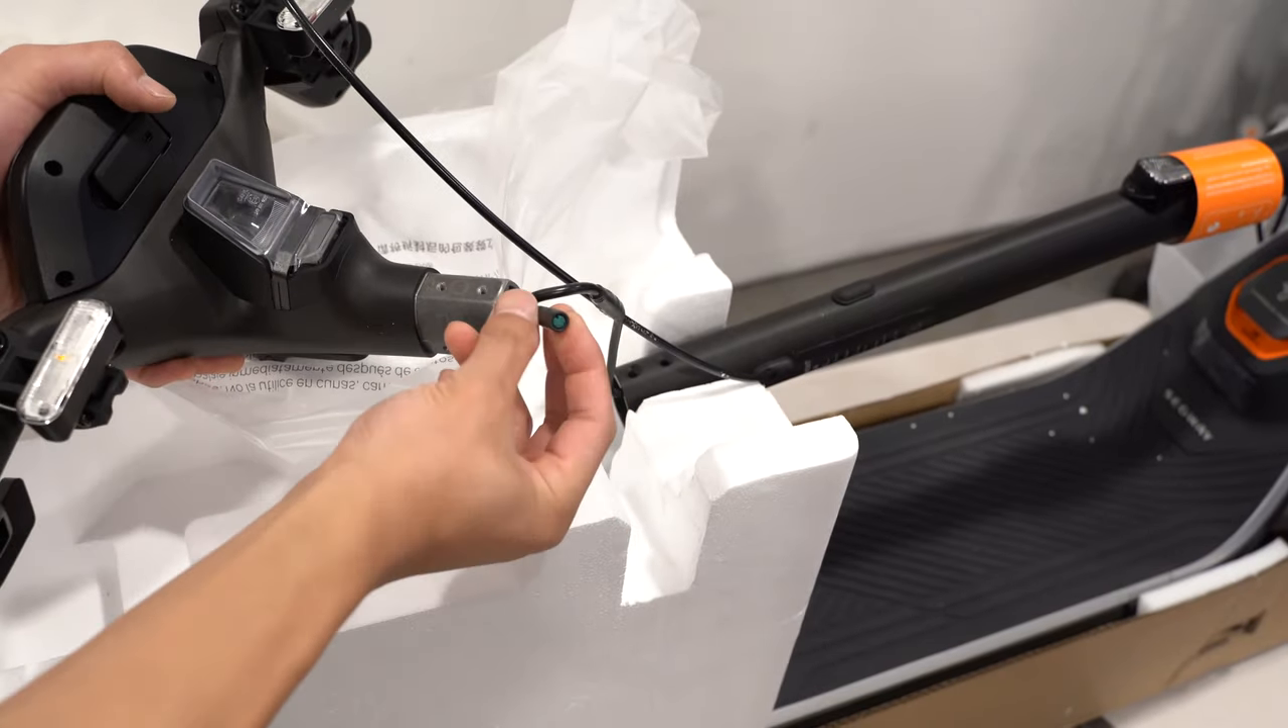Looking at this connection here, there's a green cable that has nothing attached to it.